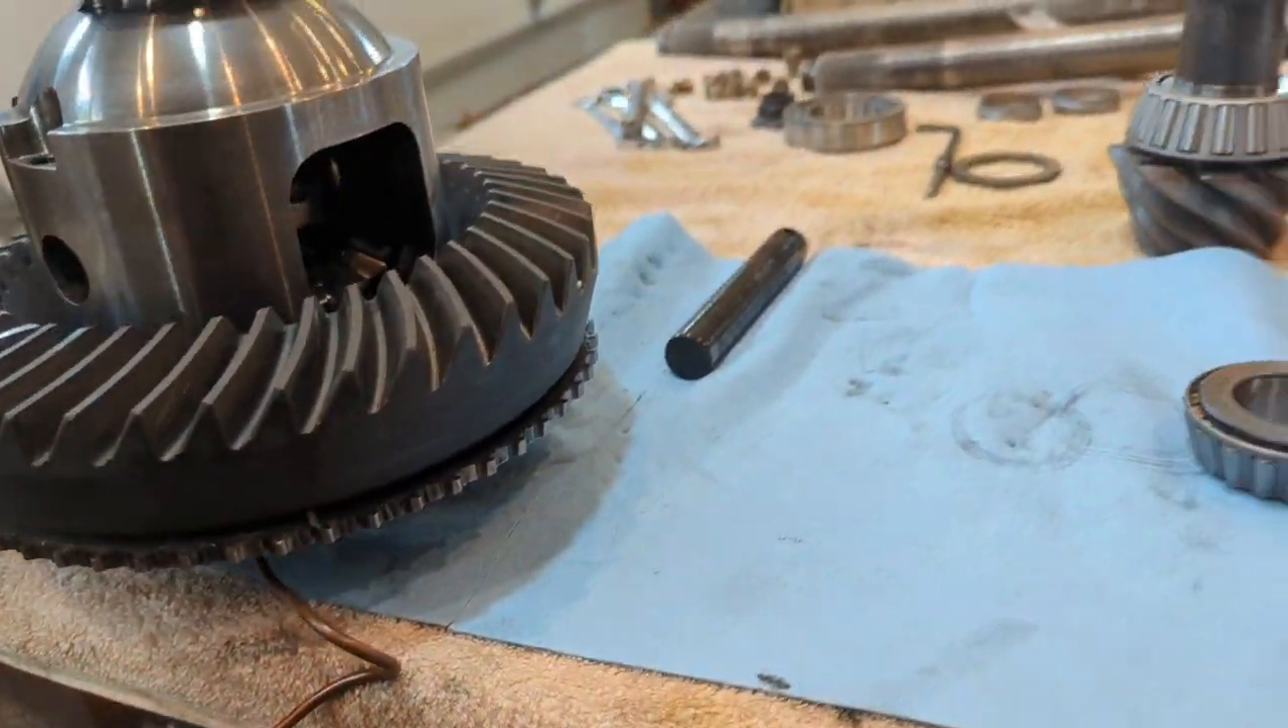We already have the ring gear put on the locker.